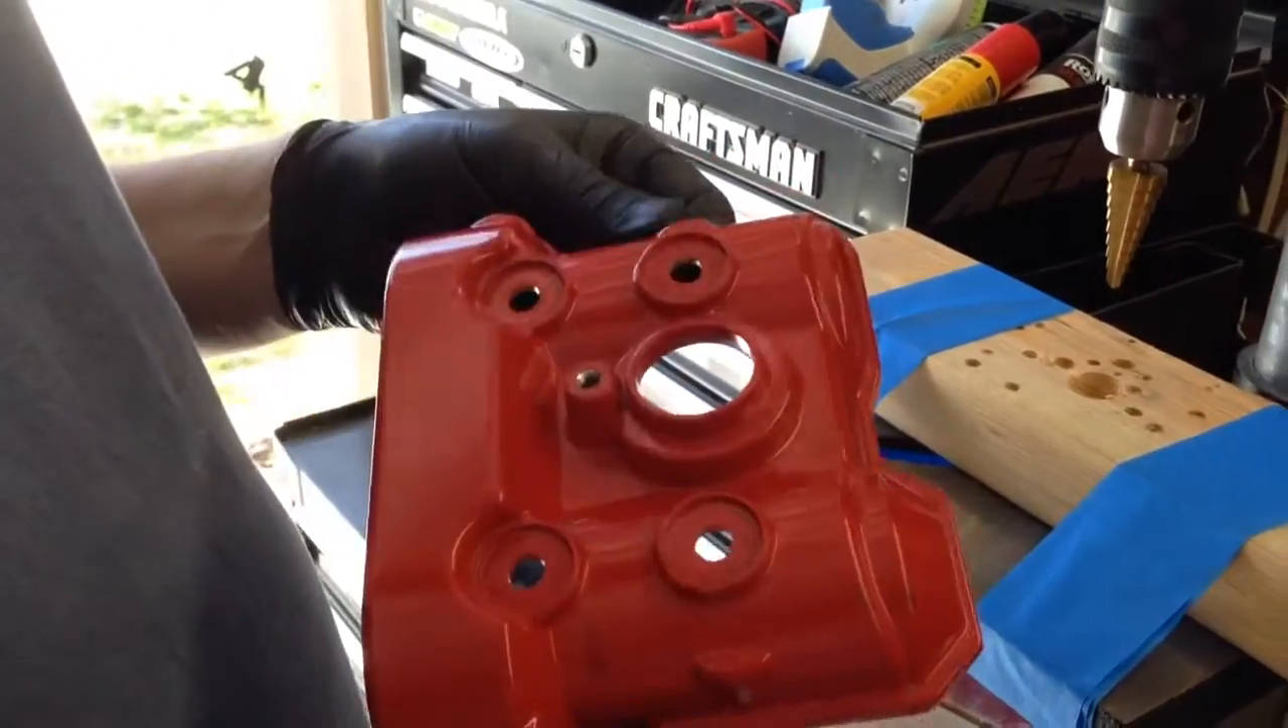Okay, so I've removed the valve cover. It's all cleaned up.